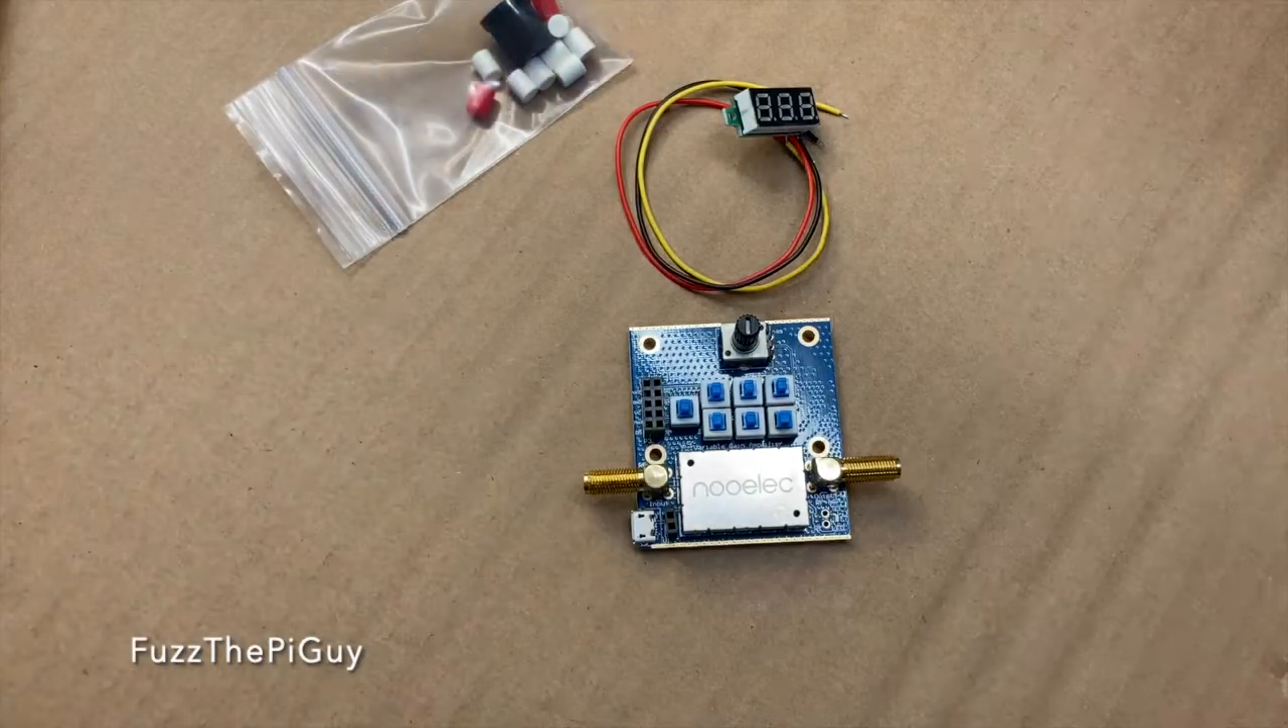And, these little buttons obviously go on the switches, but I haven't done that yet because I'm going to mount it to this little piece of plastic I had laying around.